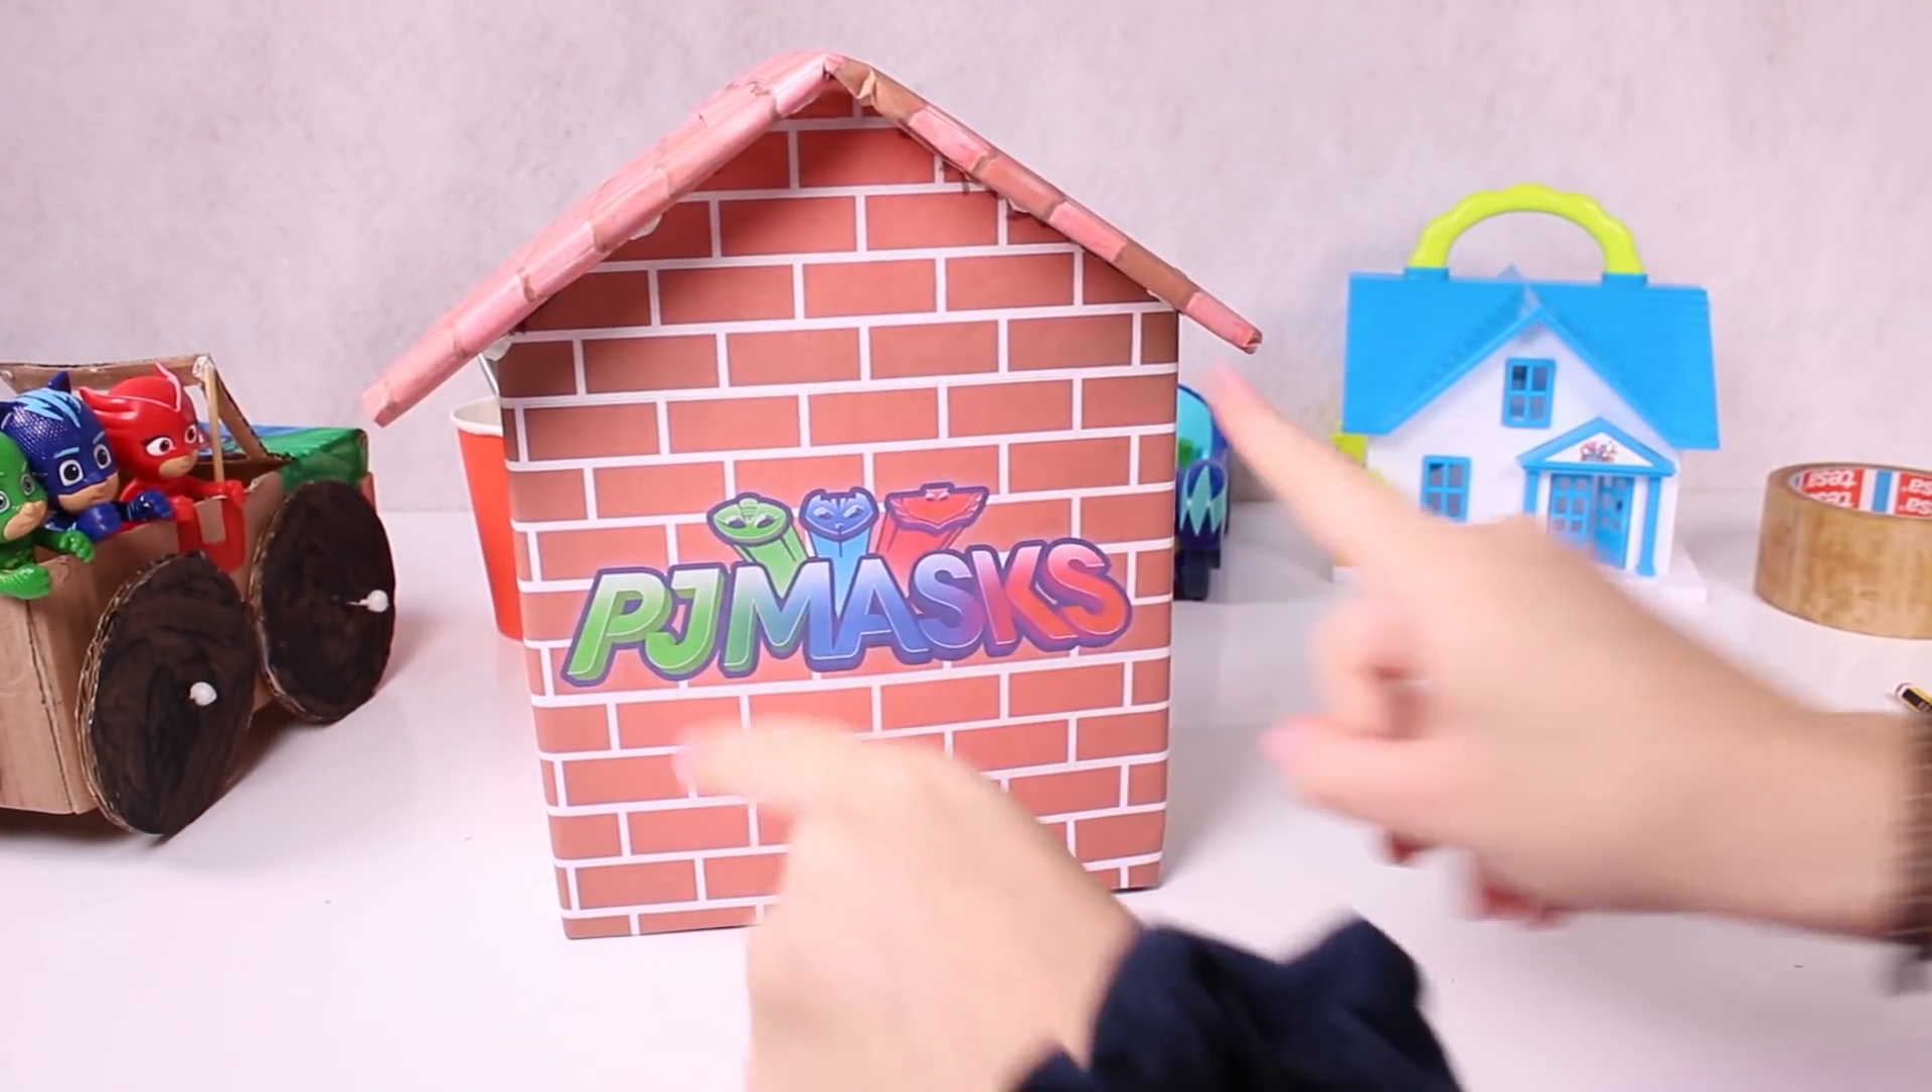Pero faltan unos detalles muy importantes, que son la puerta y las ventanas.